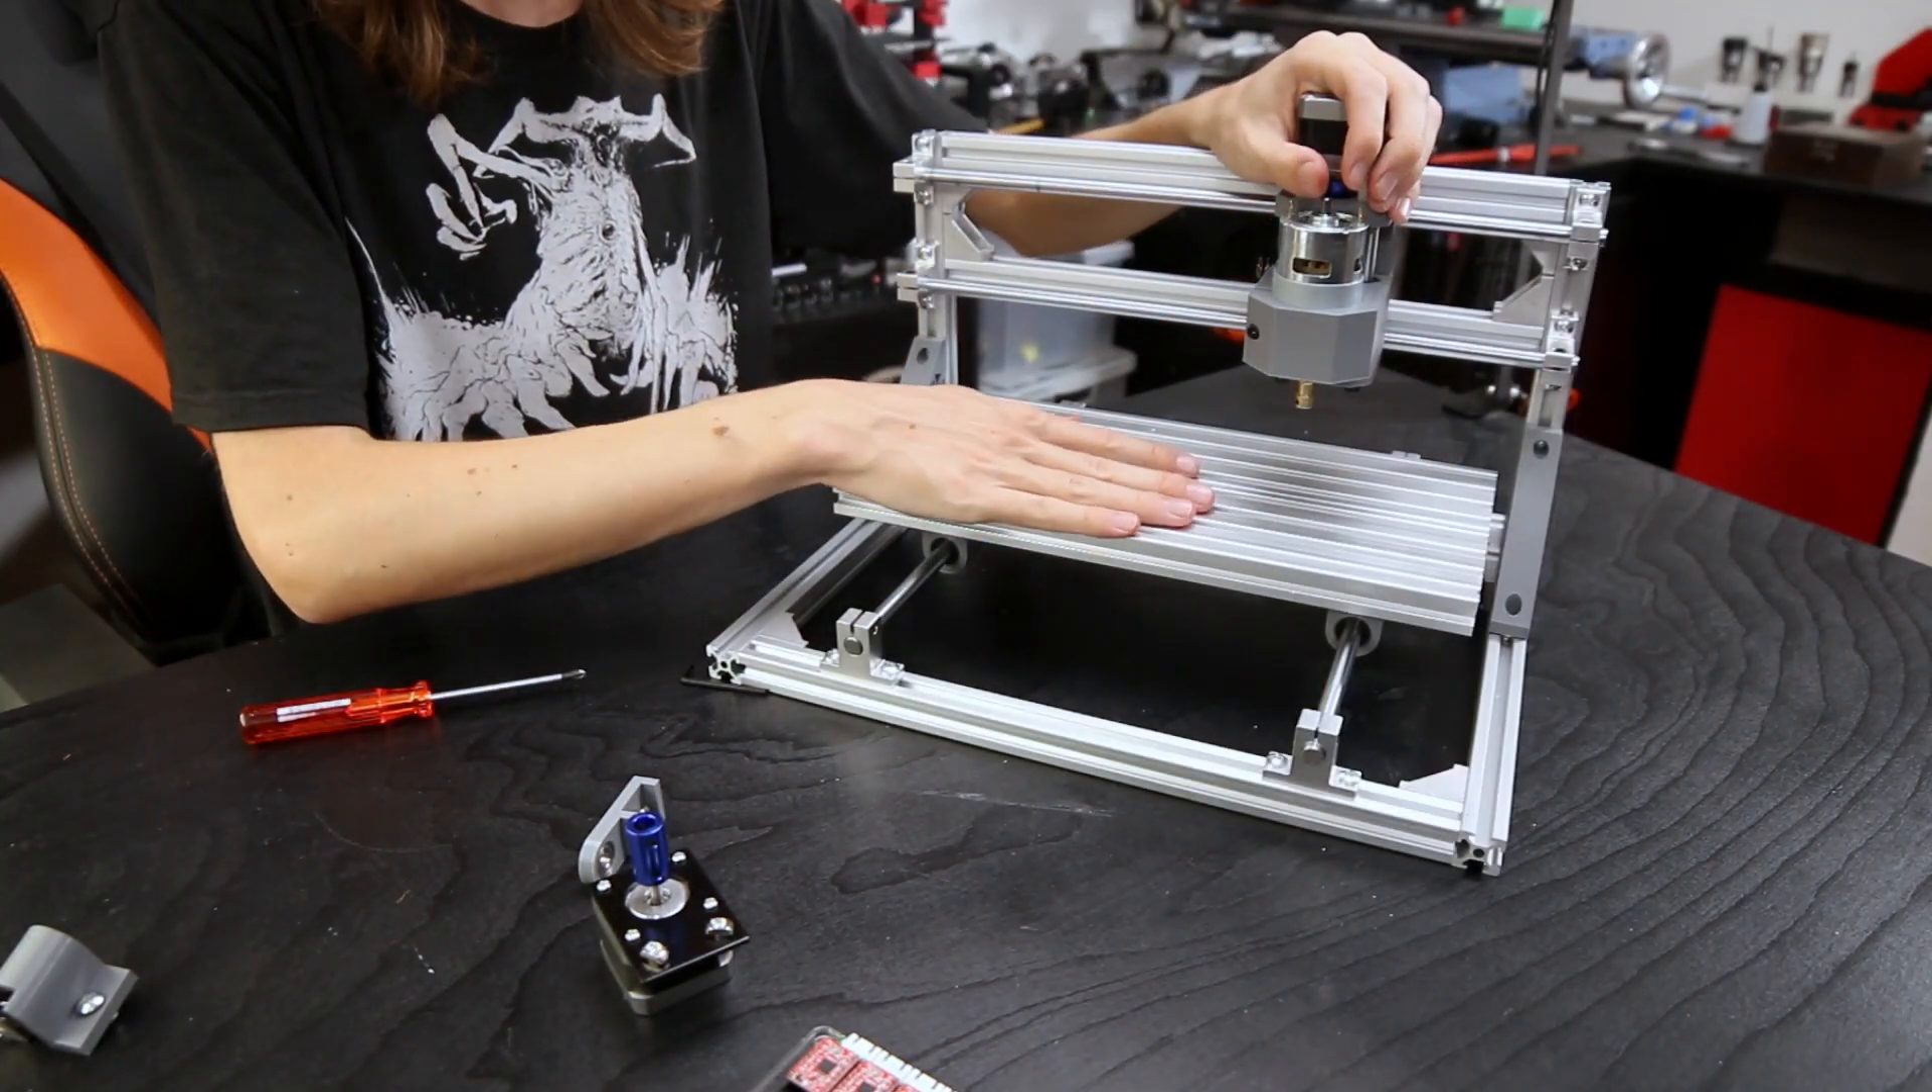So I've assembled the X and the Y axis now.